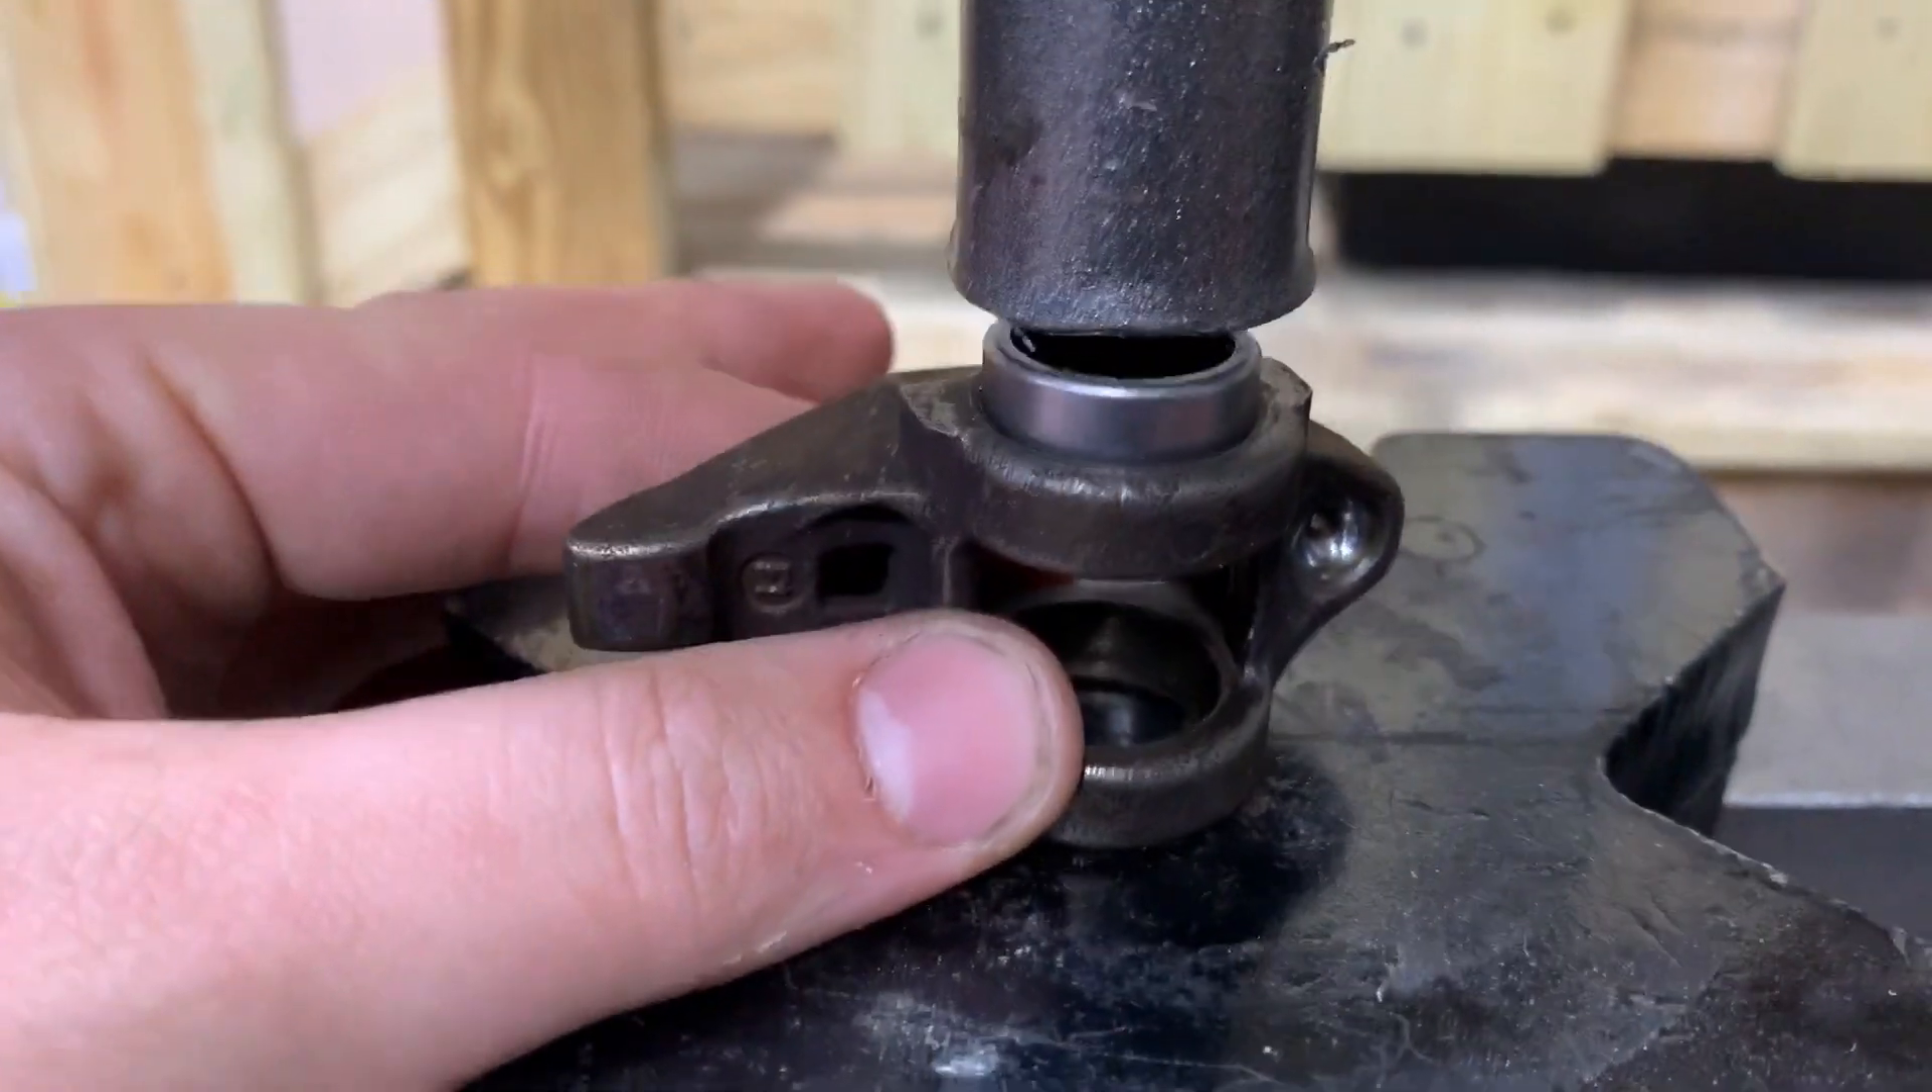The lettering is facing out. That bearing is just sat in there. There's no force that's been applied to it yet.